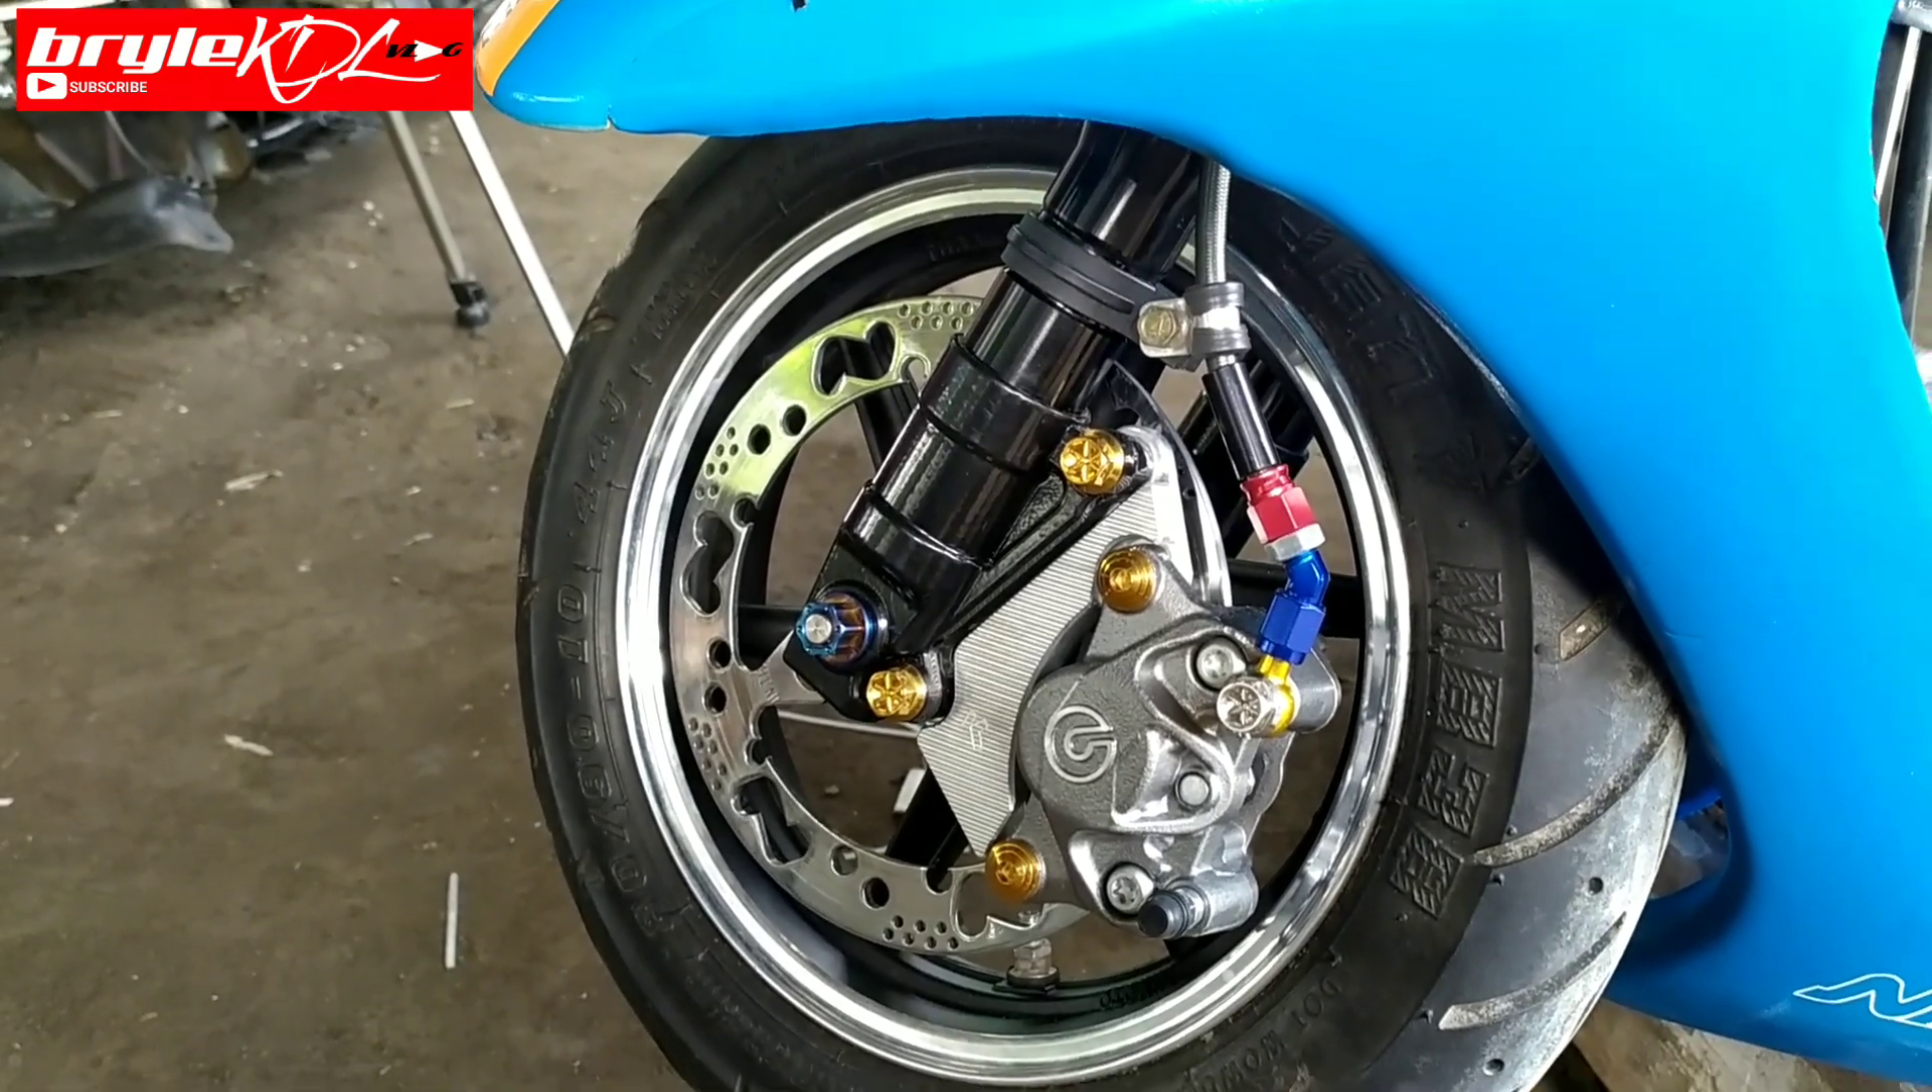Ayan, kompleto na ang ating front brake.